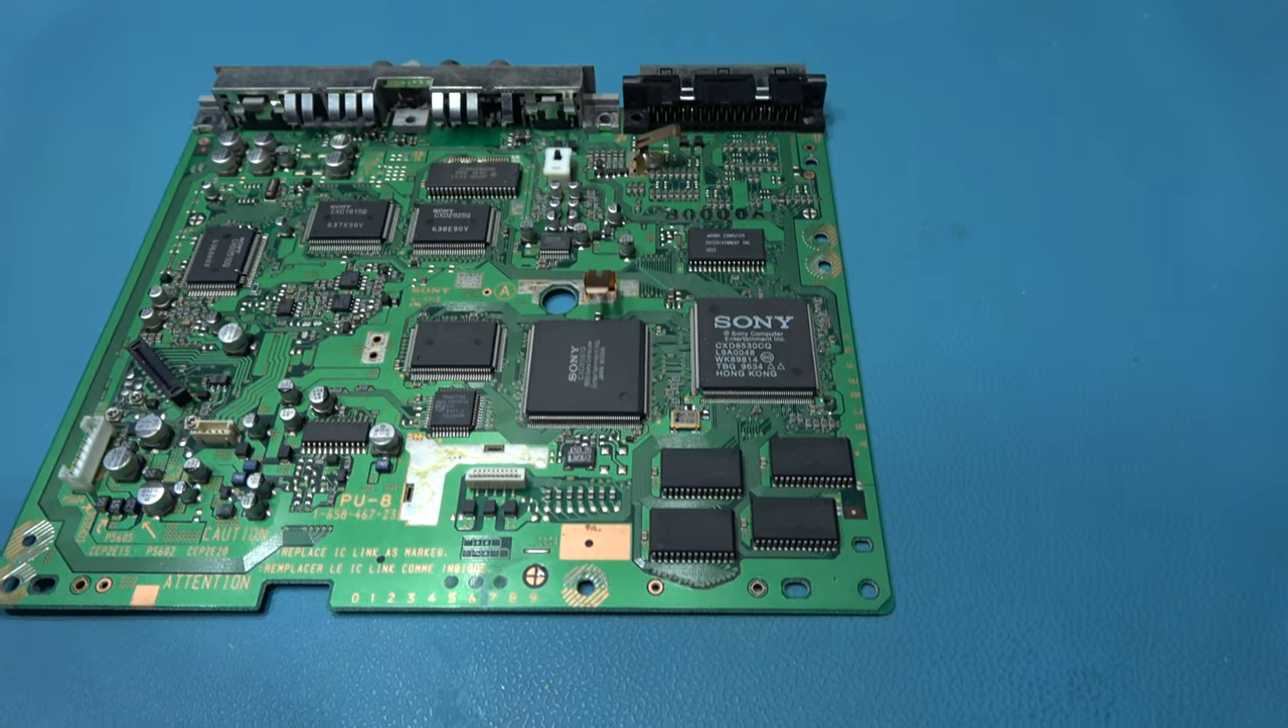Now I have the Sony PlayStation's motherboard all out in front of me.